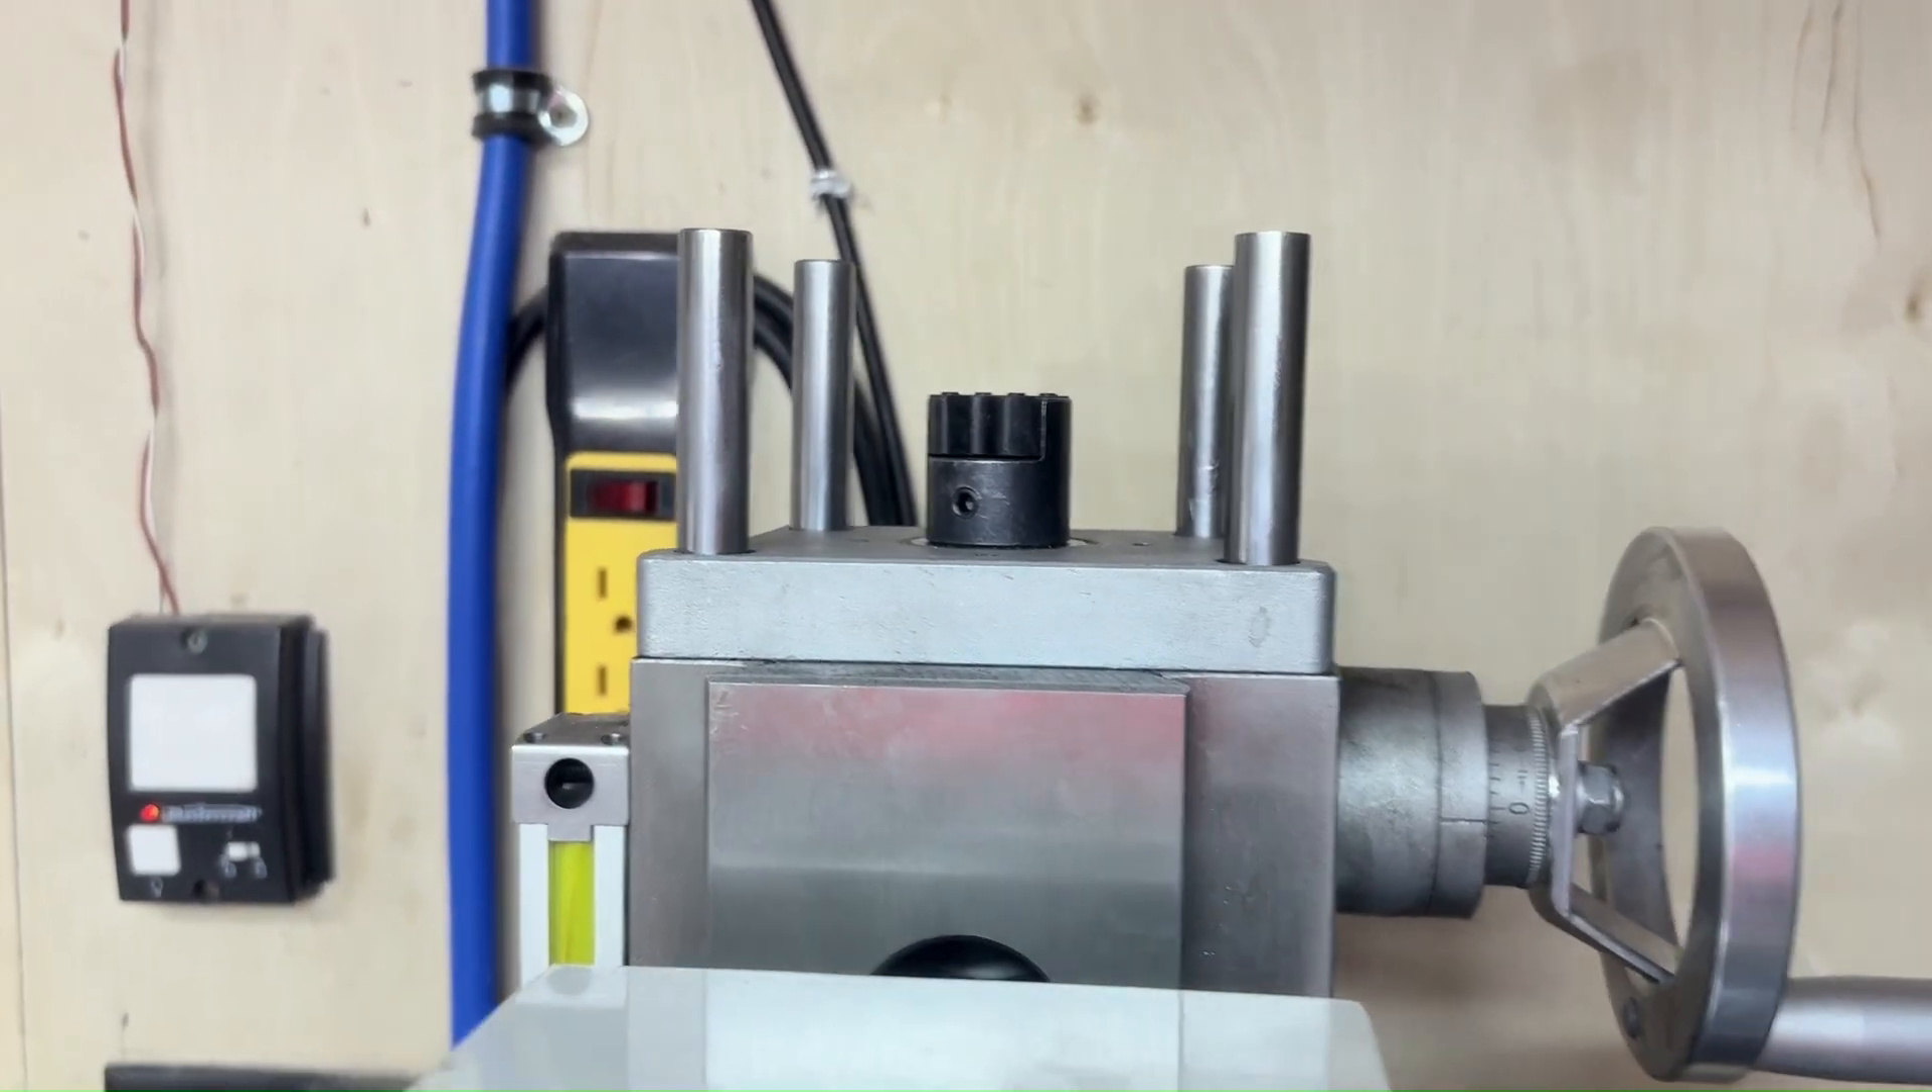So, got all those four risers in, you know, got the lead screw ready to go.